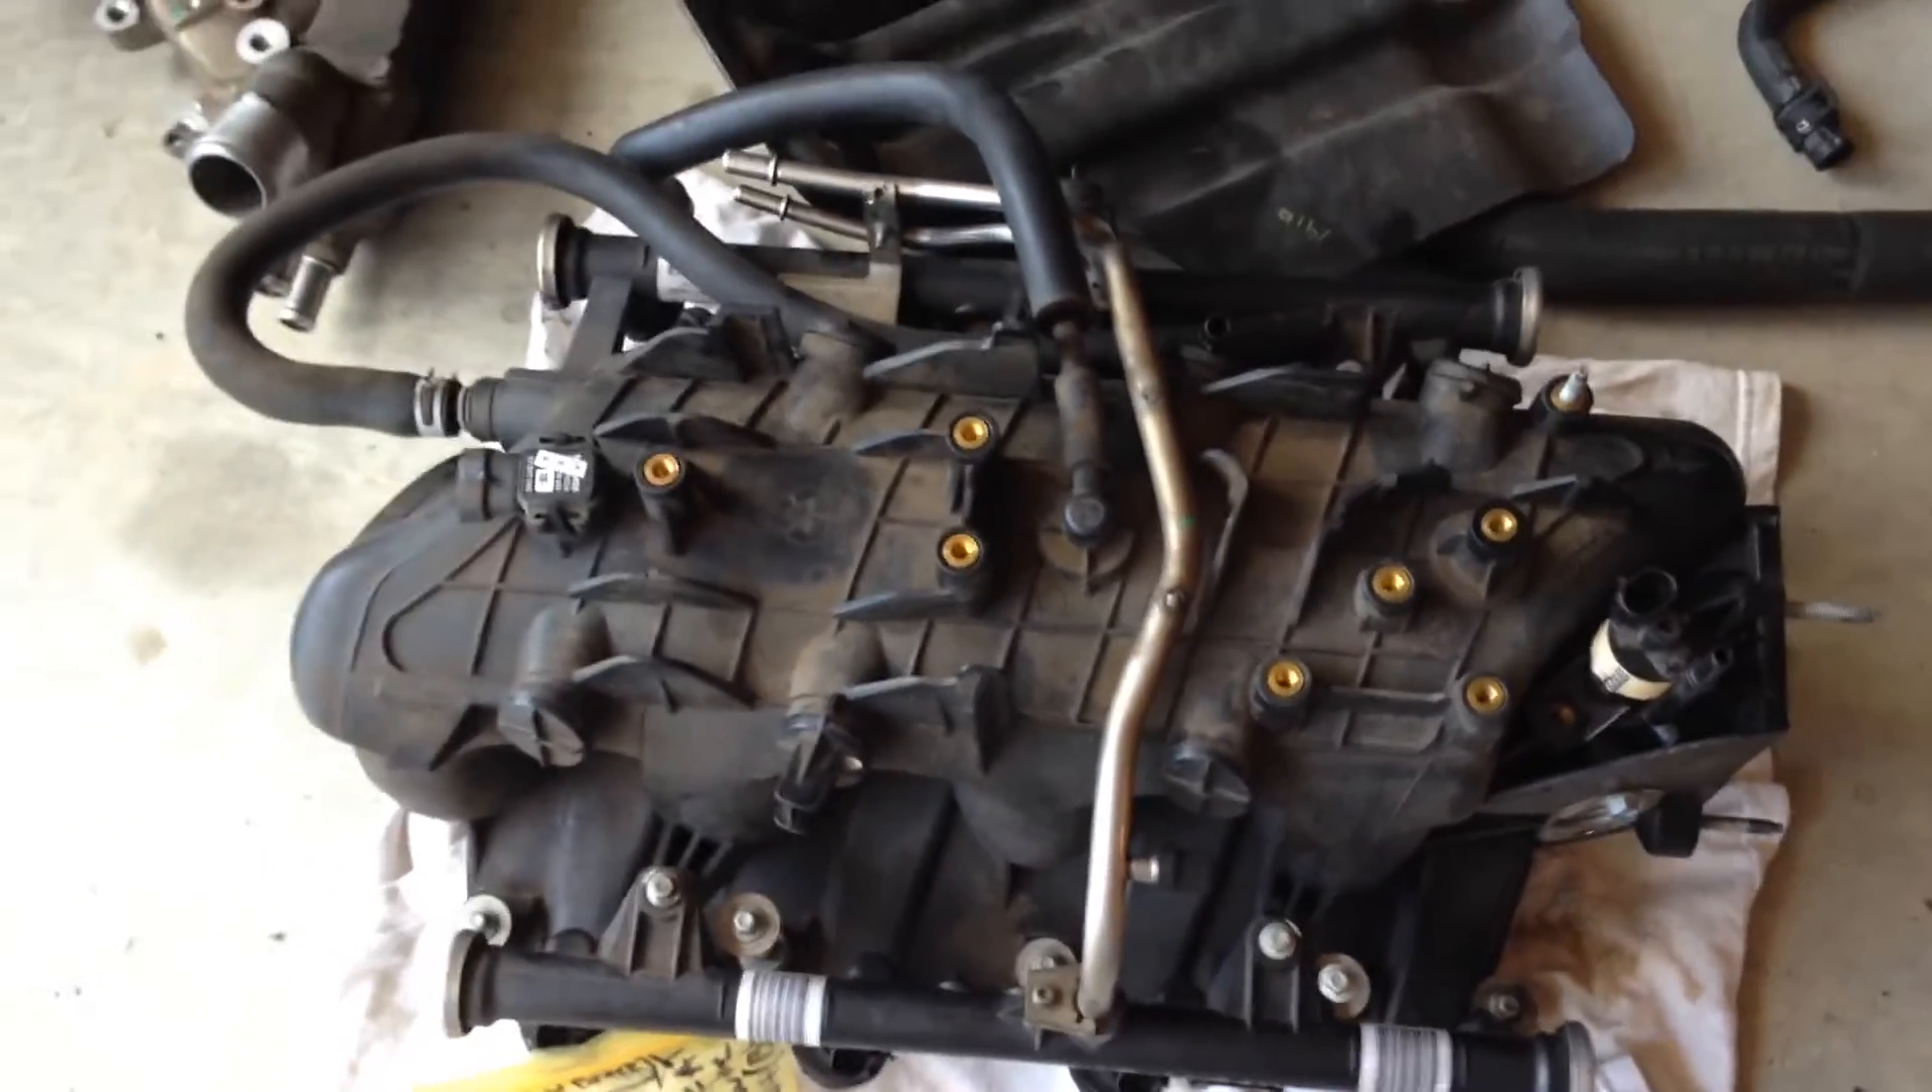So, at this juncture, the intake manifold is out of the car.